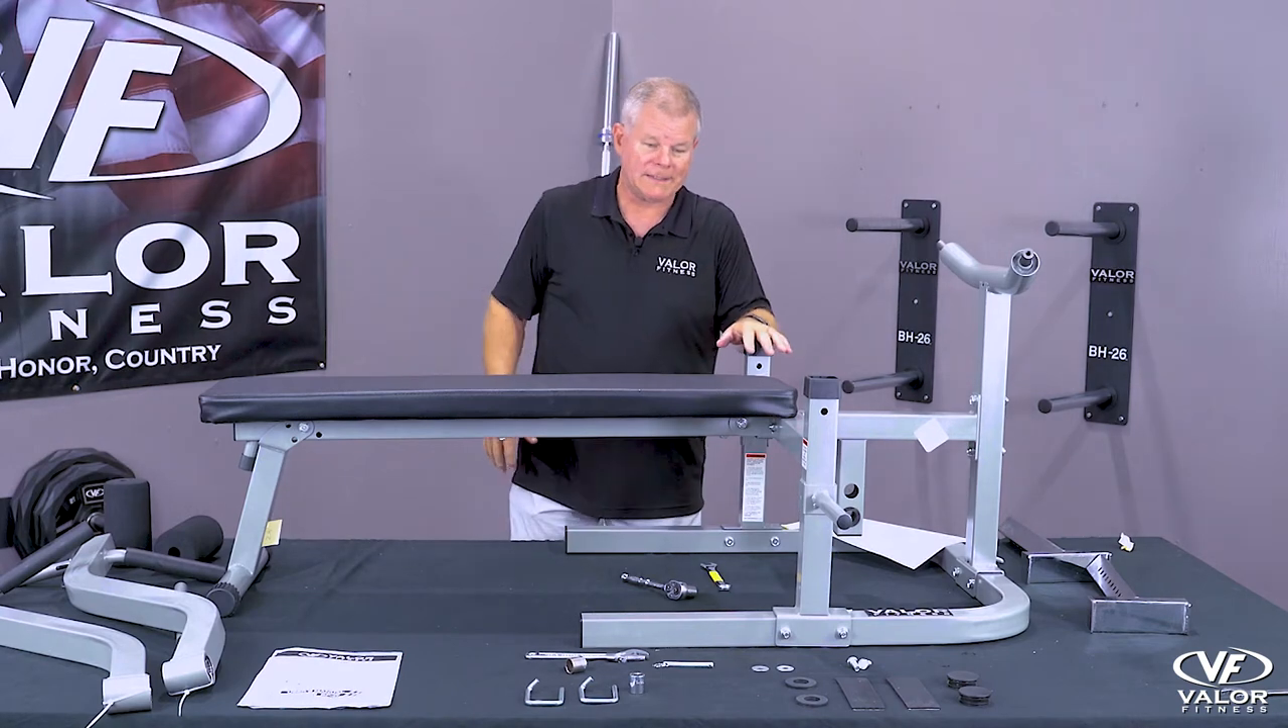All right, so there's the main frame with the bench in place.